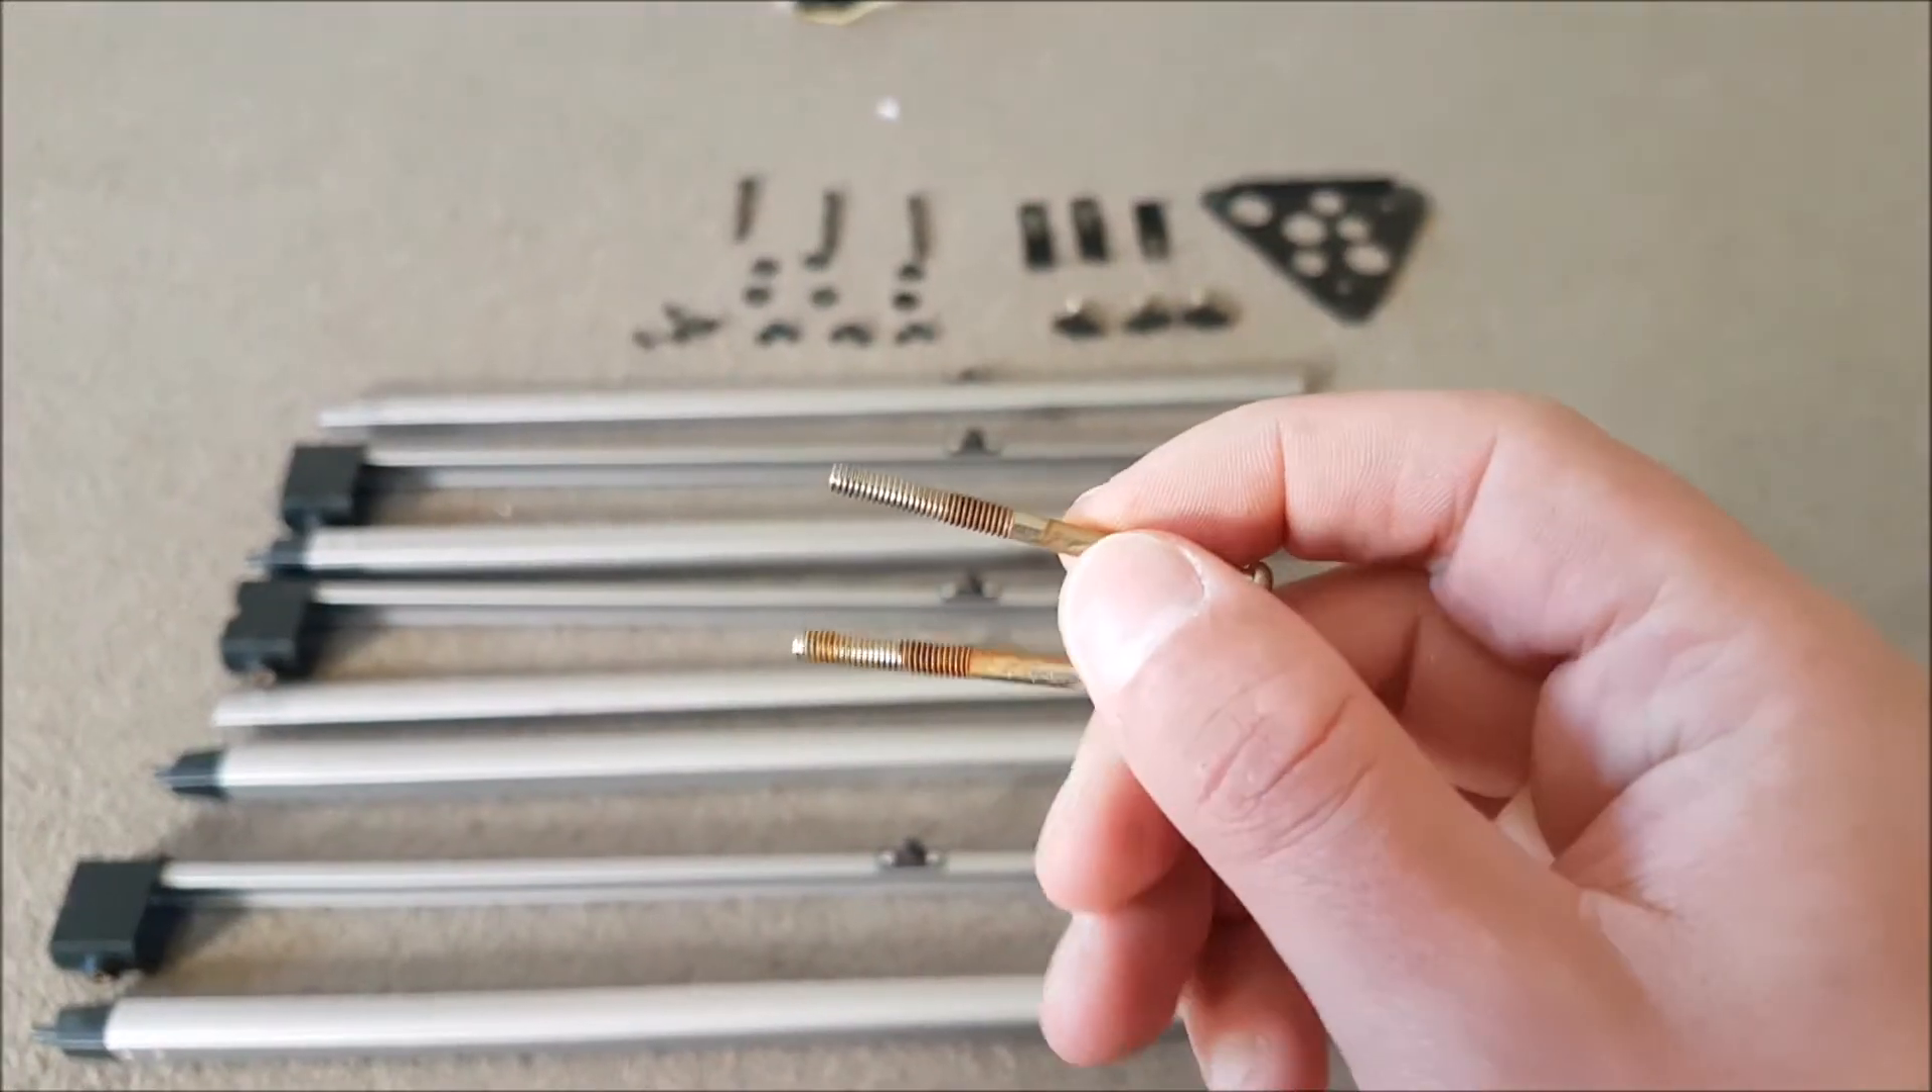Right, so the tripod has been disassembled.